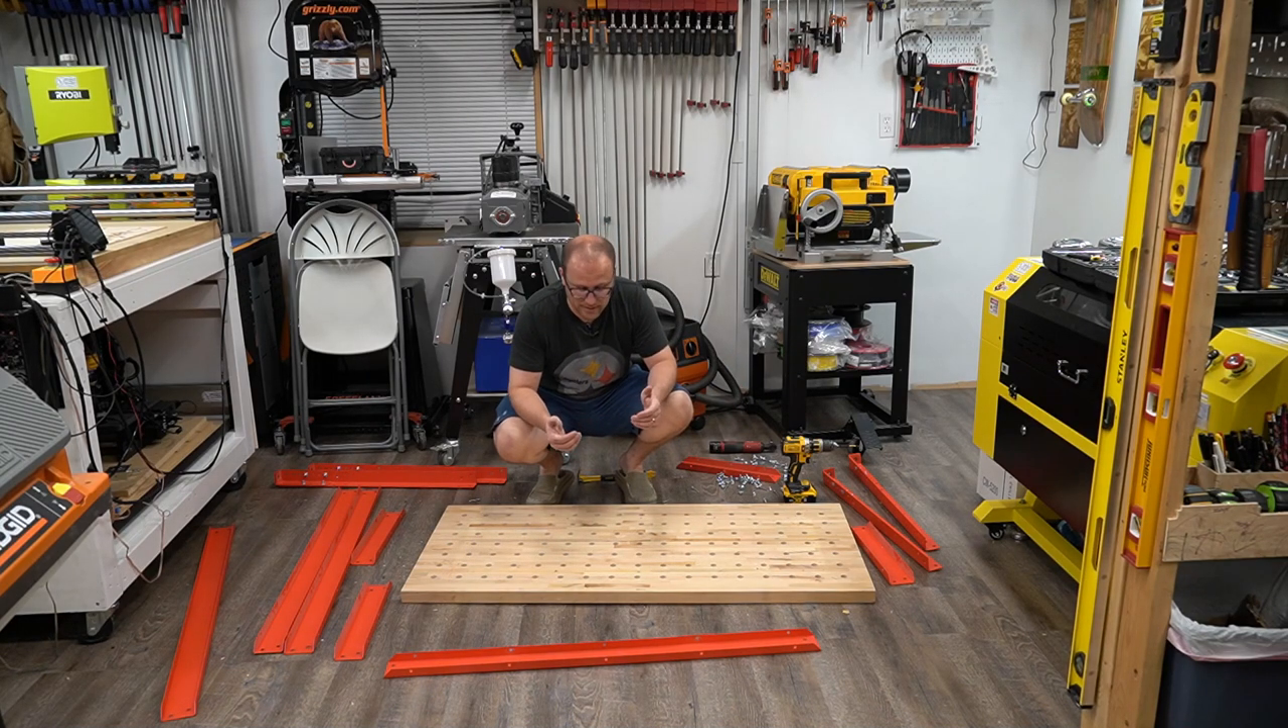All right, we got the whole base off.